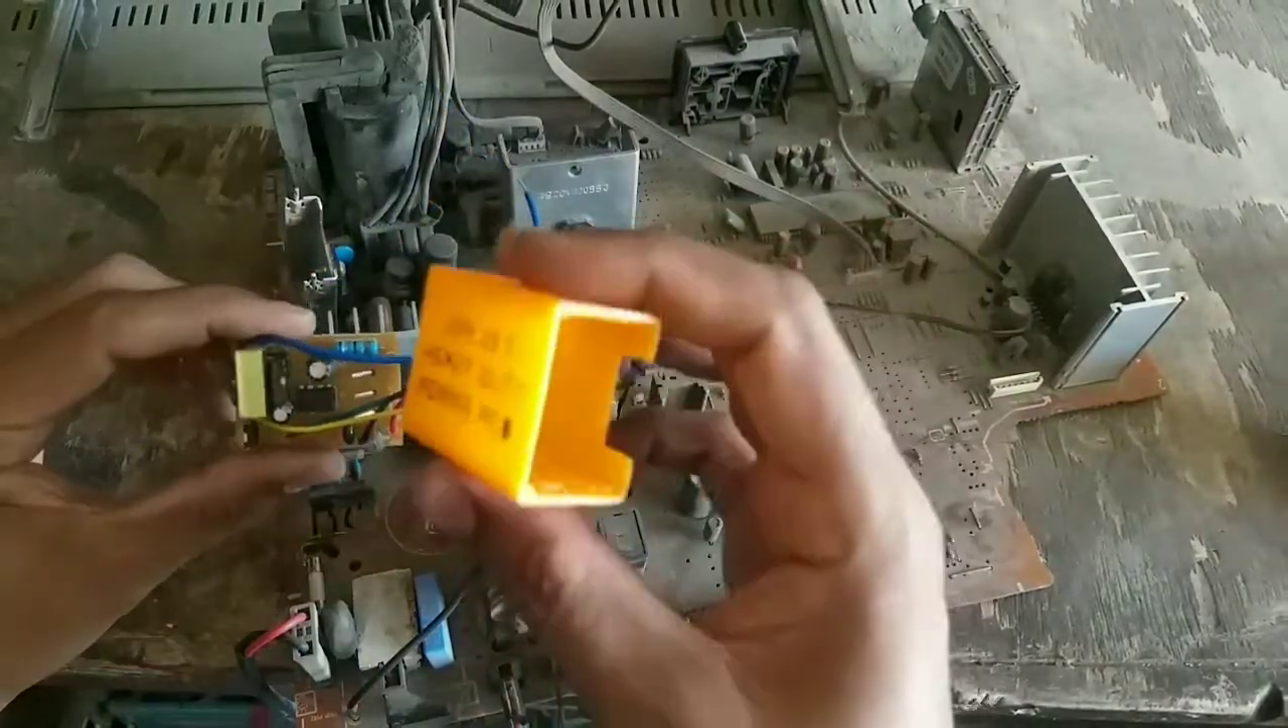यह देखे दोस्तों इसका जो कोवर है वो मैंने निकाल दिया है।